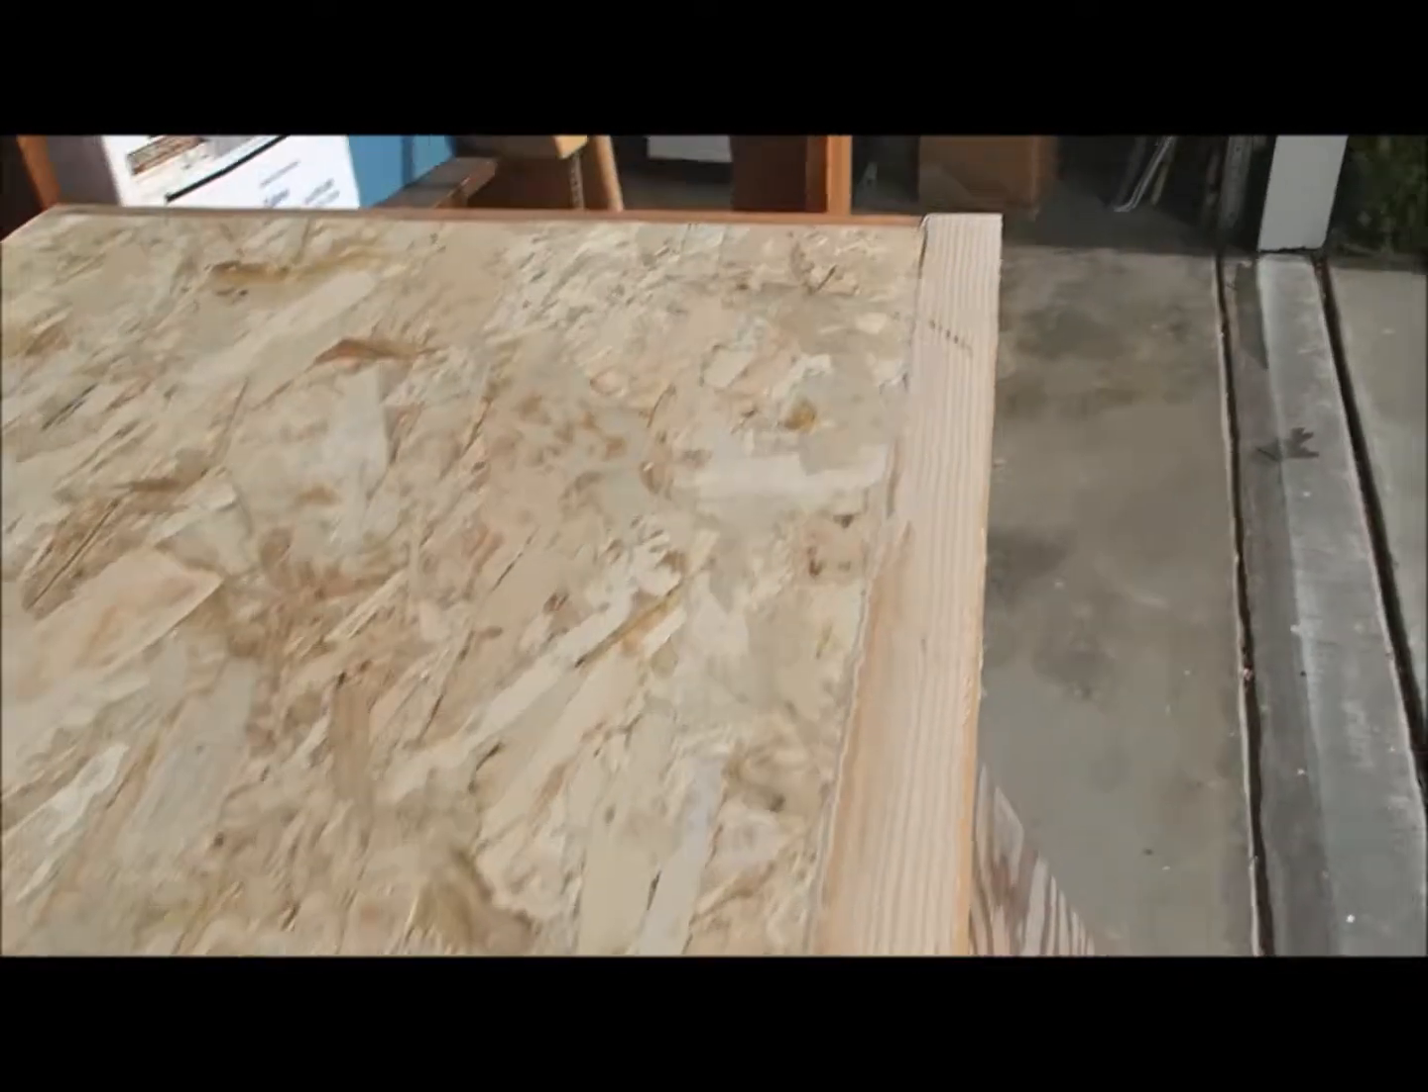I've got the, uh, two by four secured in place, sanded off the top.